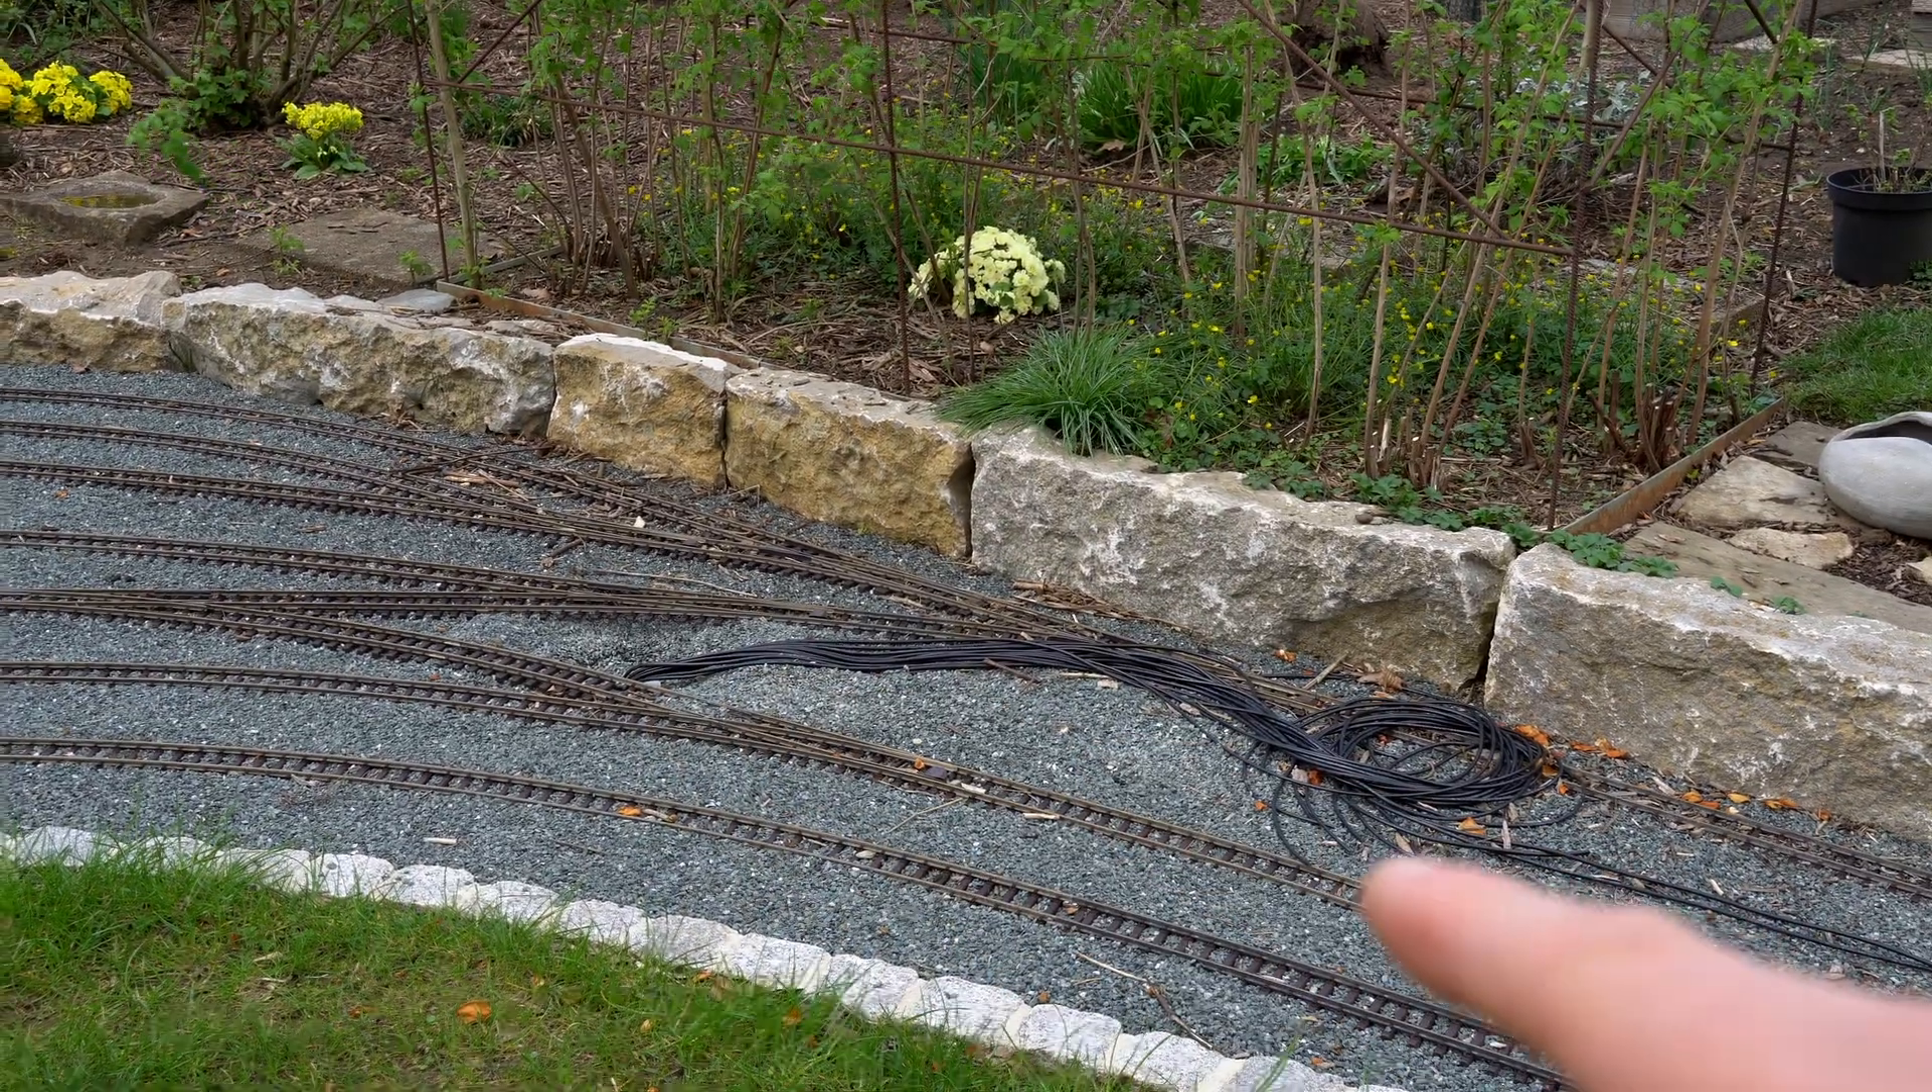As you can see there are all those loose wires and we now need to put them where they go.